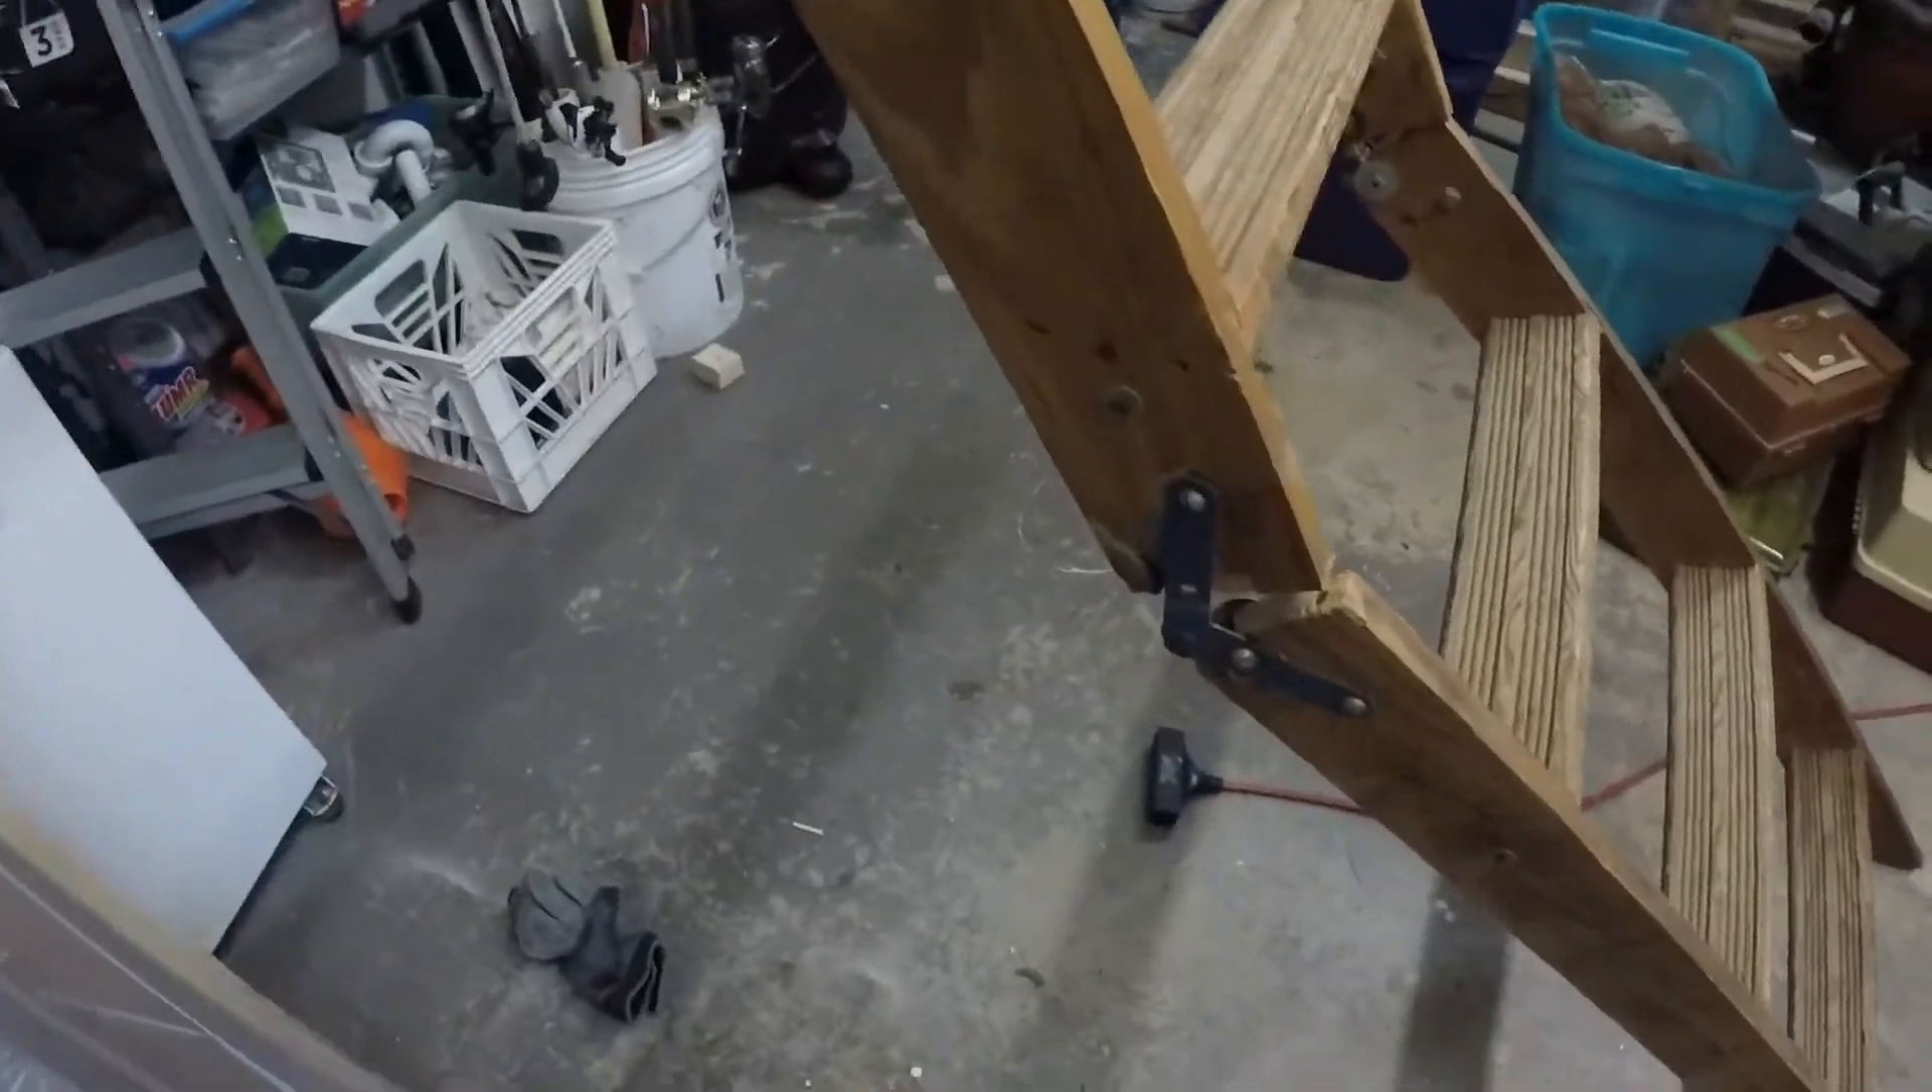This old set of attic stairs they're not even safe anymore look at that they don't sit flush.